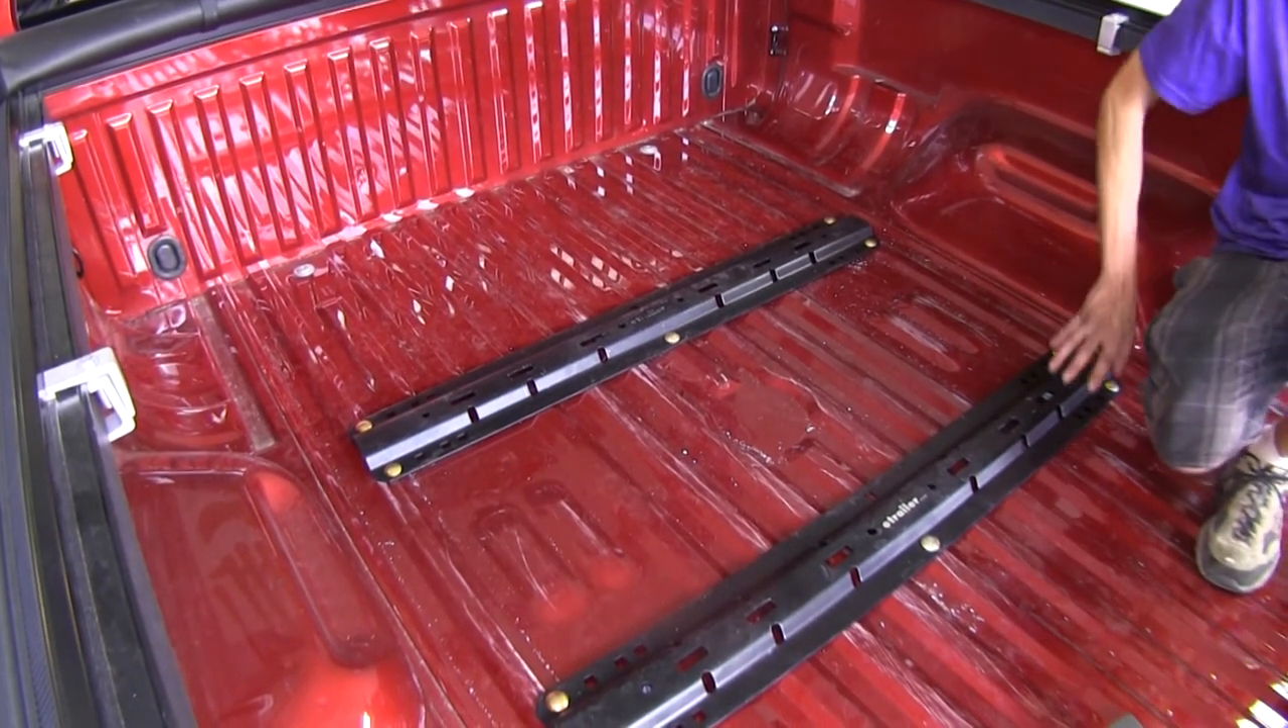Alright, so here's what our rails look like once they've been installed. As you can see, it hardly takes up any space over our bed.